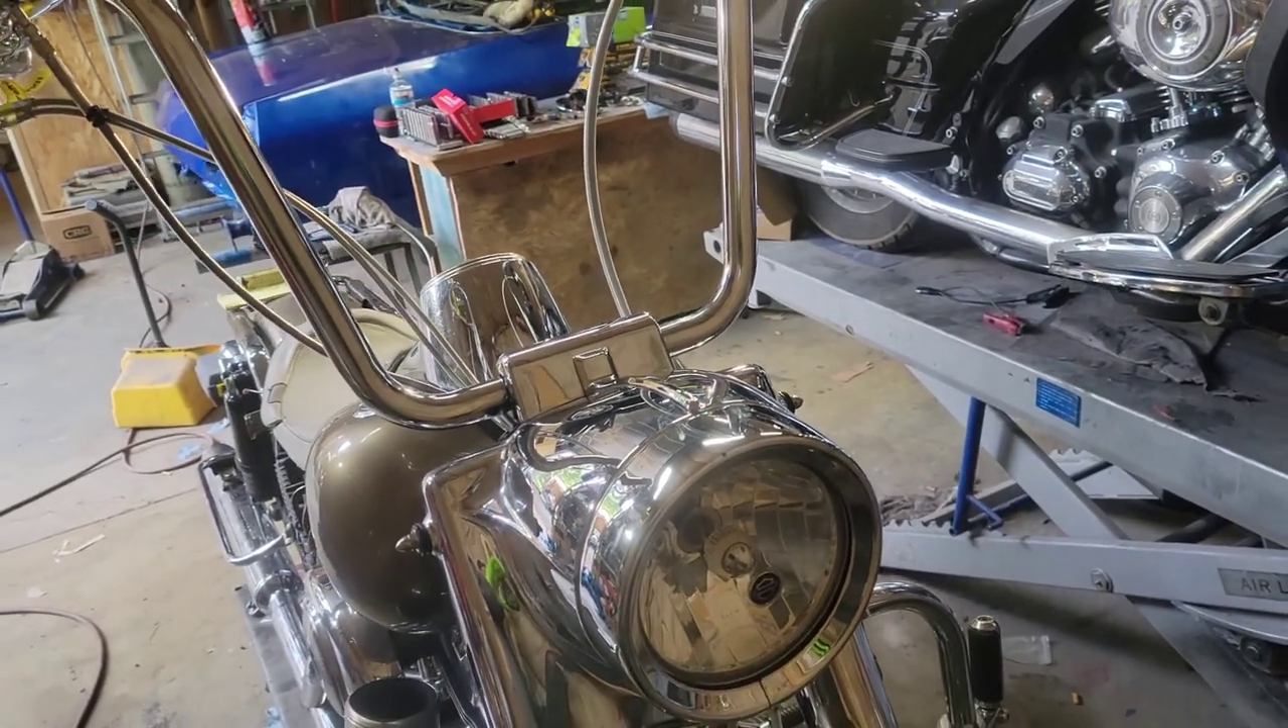We got our headlight back in.